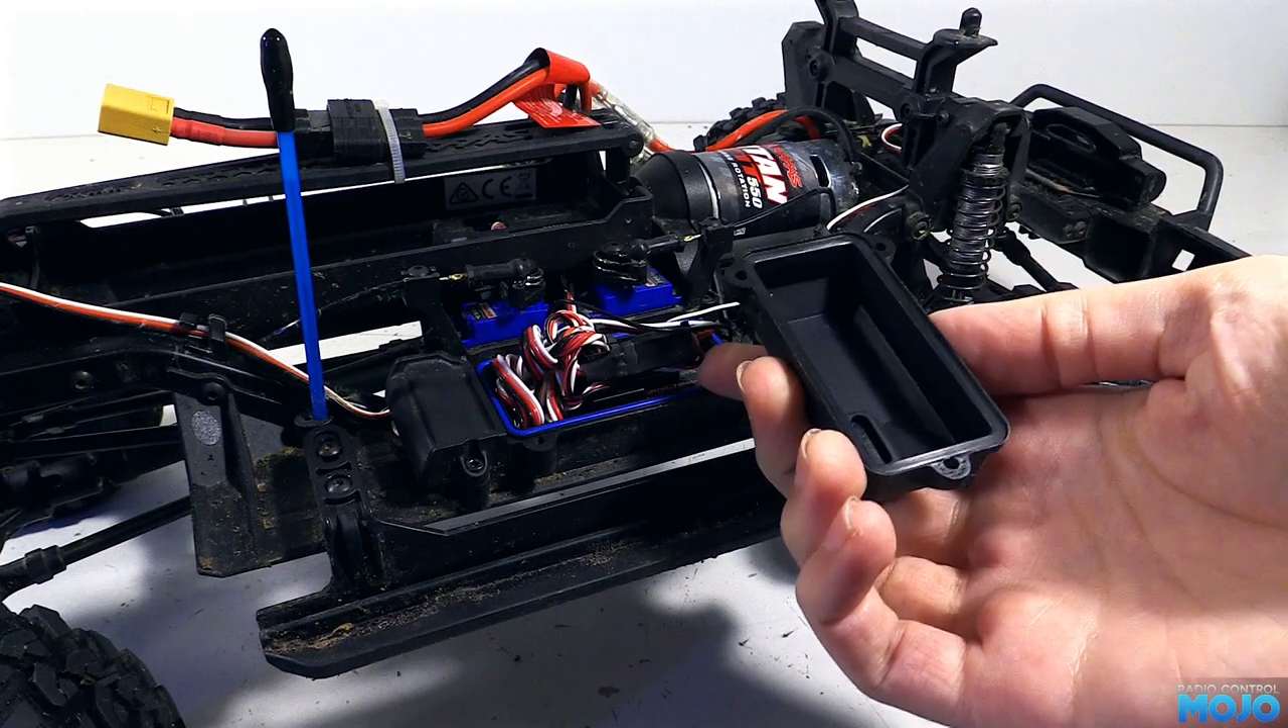With the screws out, the lid can just lift away.